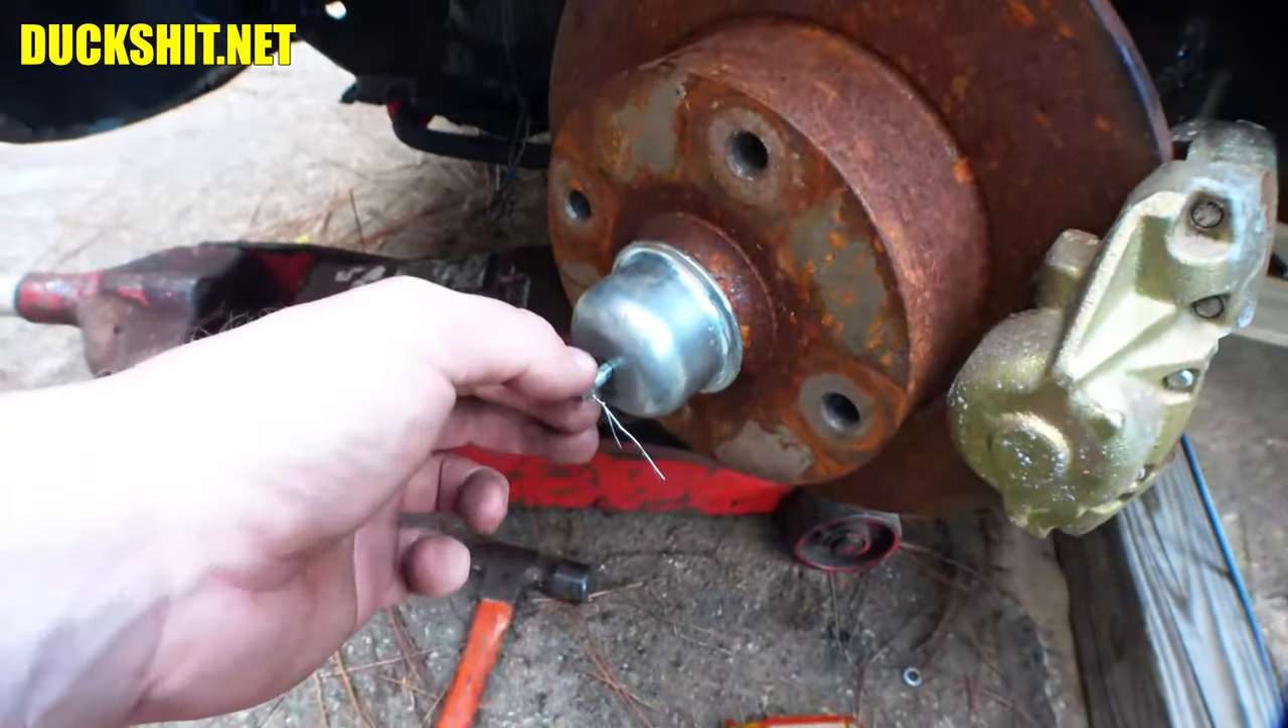We got the bearing cover on here.